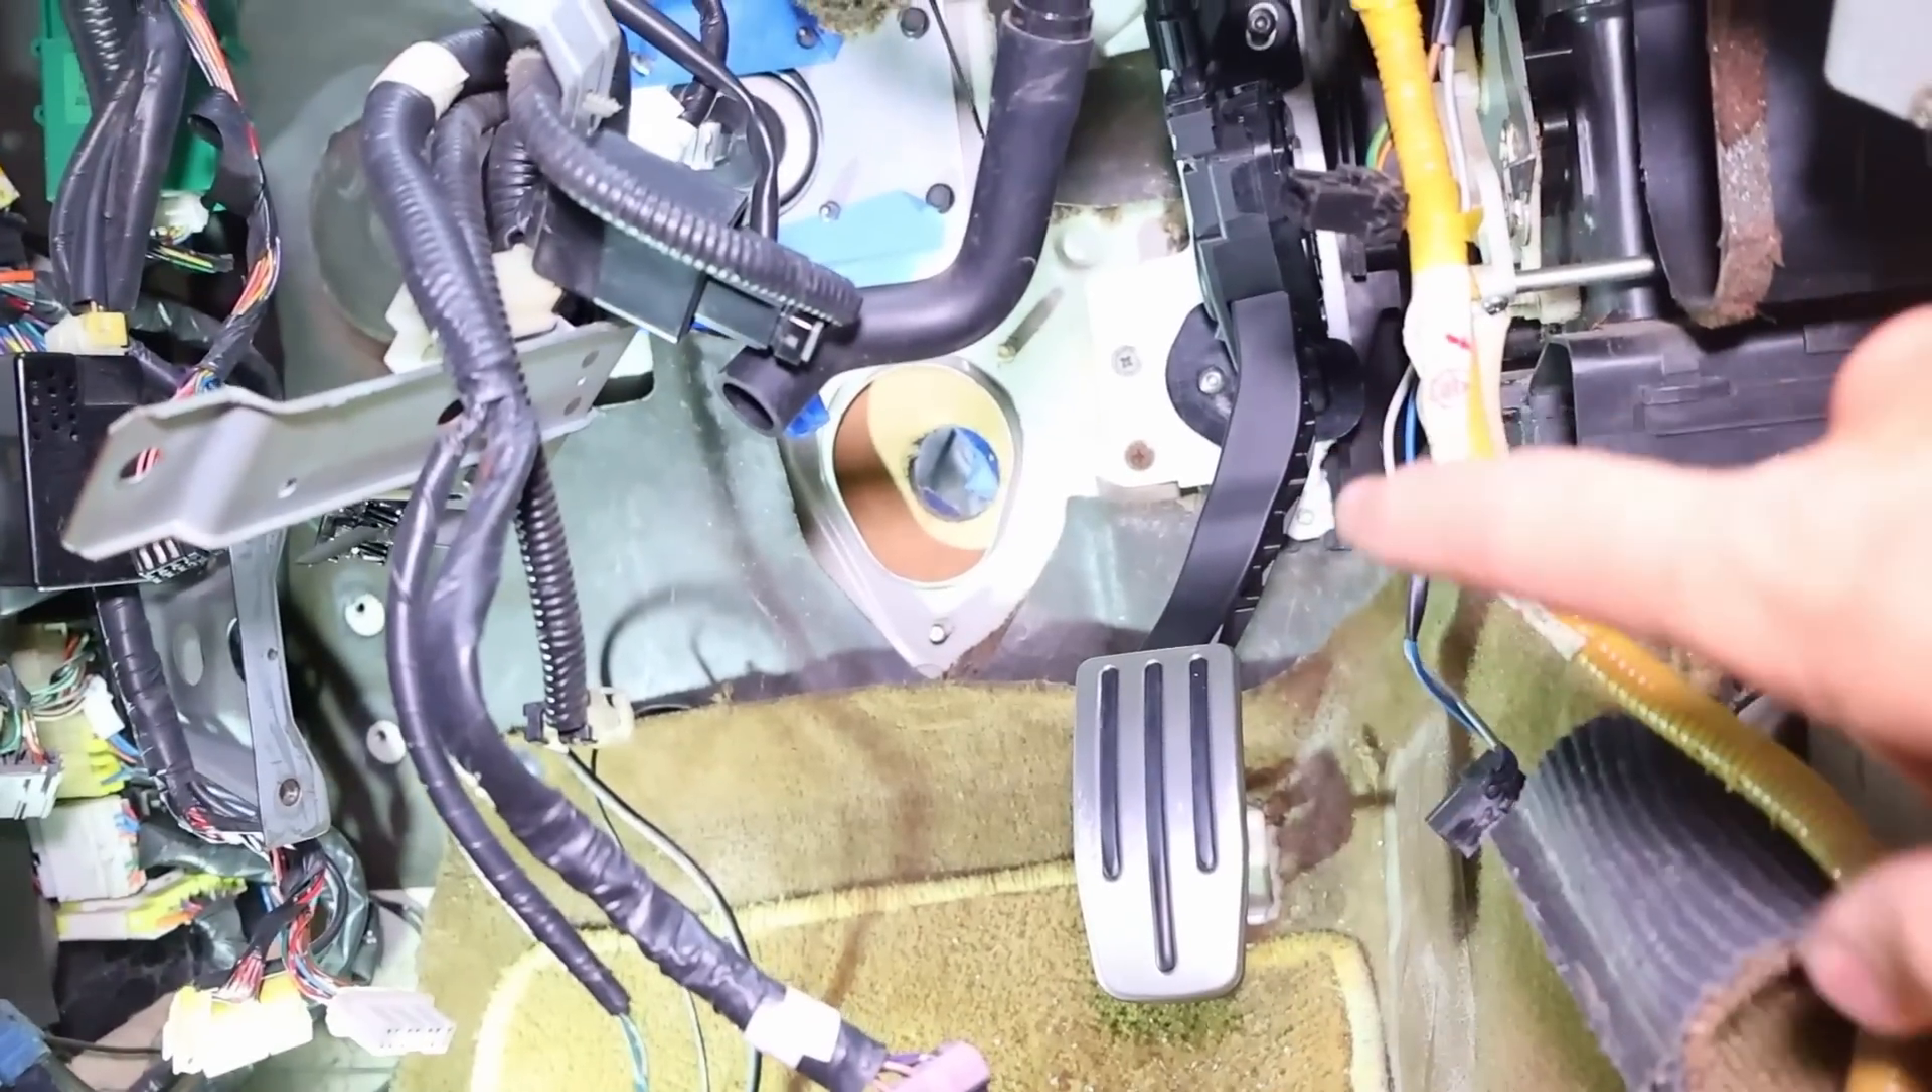Got the accelerator pedal in place everything looks good.